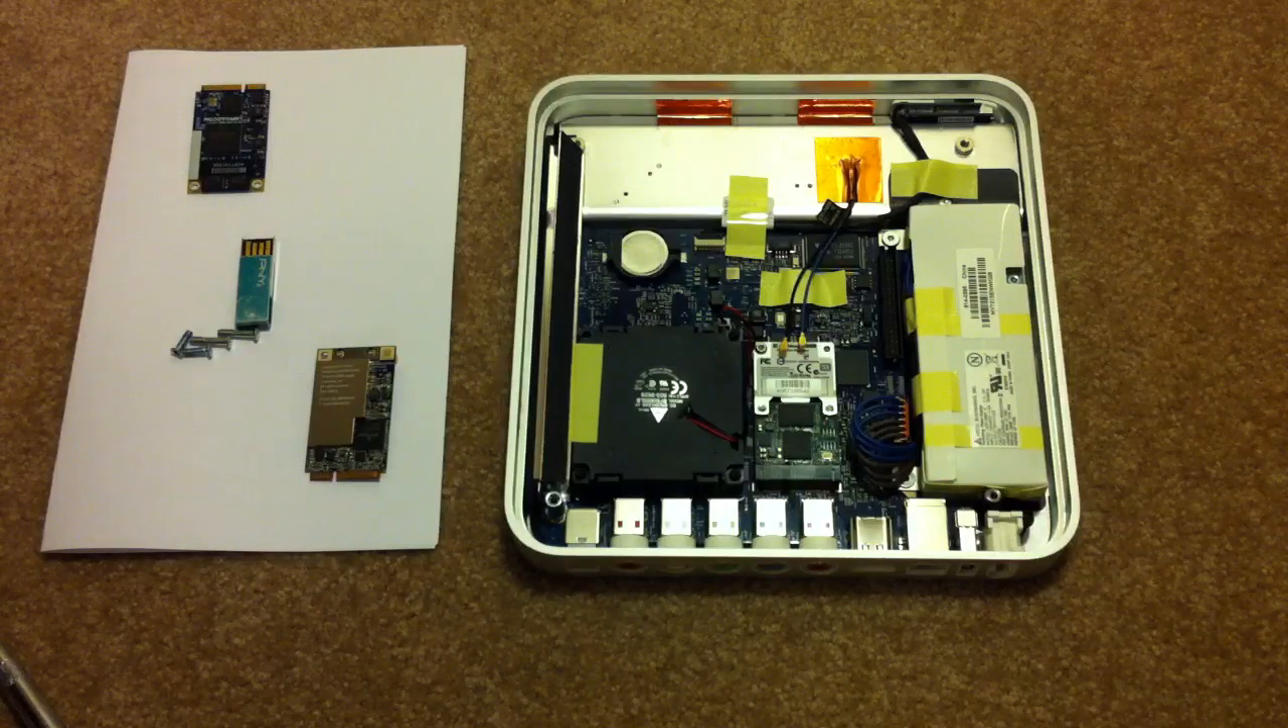All we have to do now is reattach the IDE cable and put our Apple TV back together.